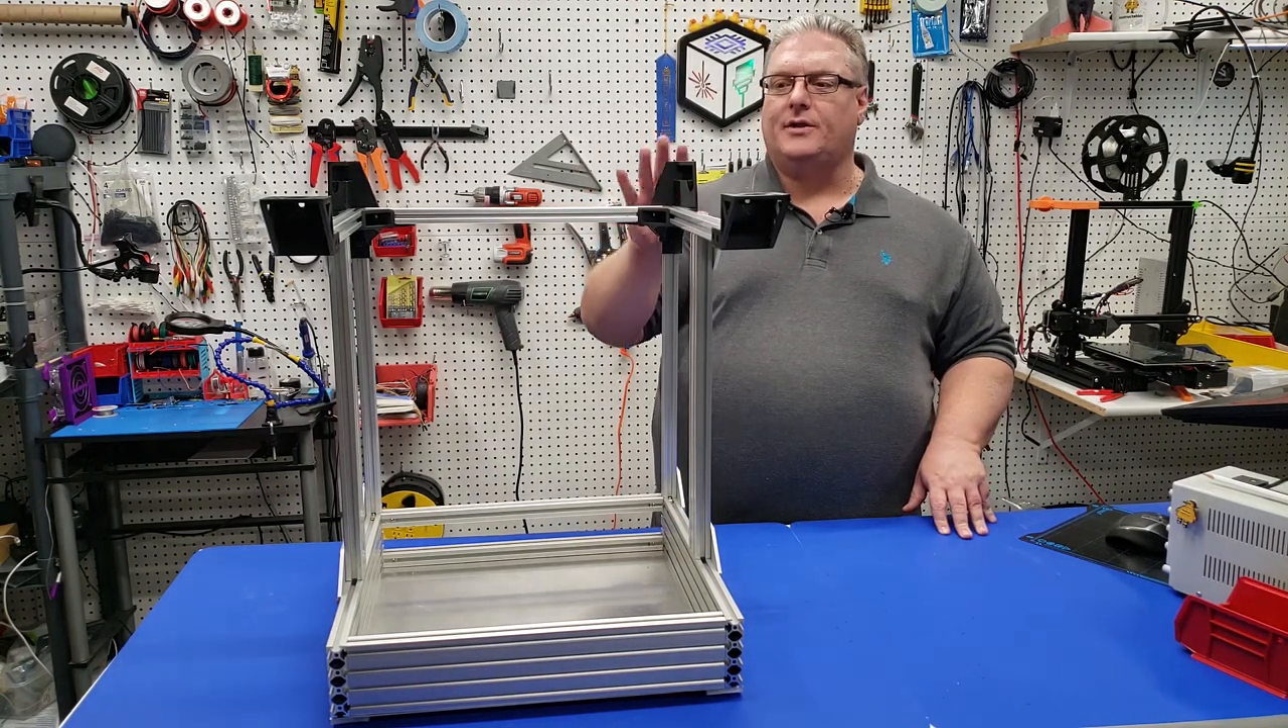We've got the rear towers are now installed.